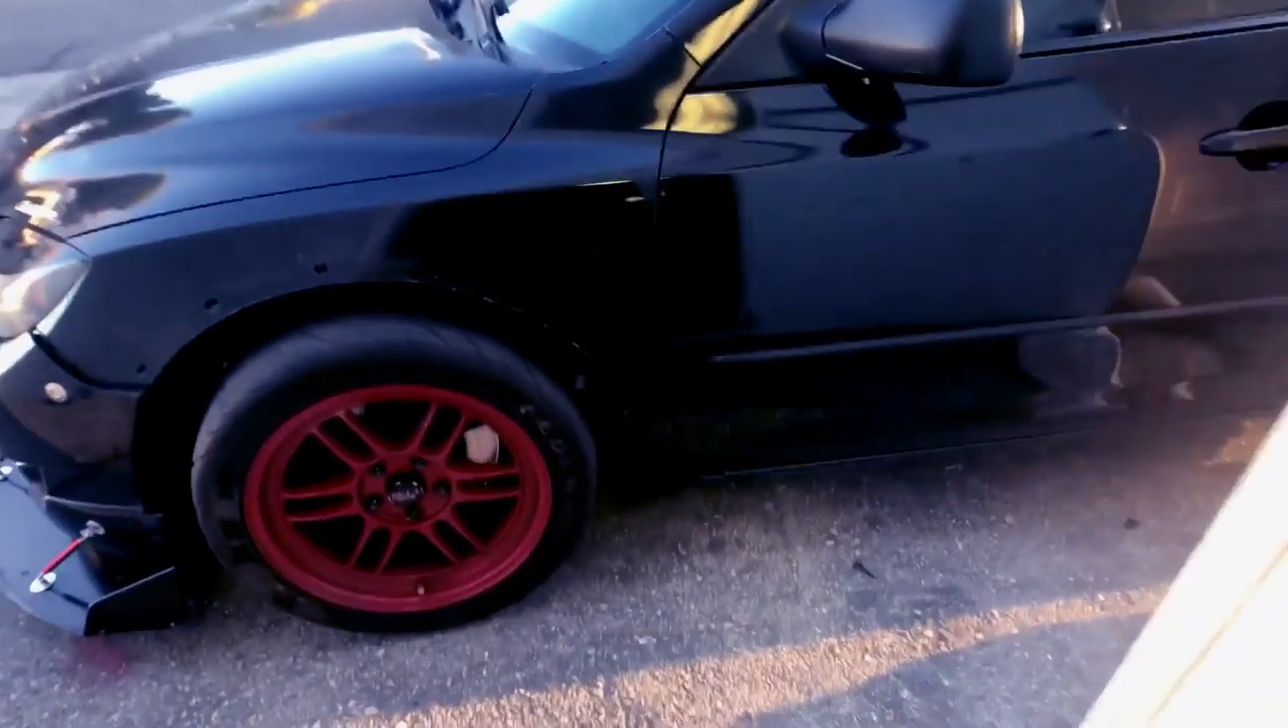I've already removed the fender flare as you guys can see there's no fender flare at all.